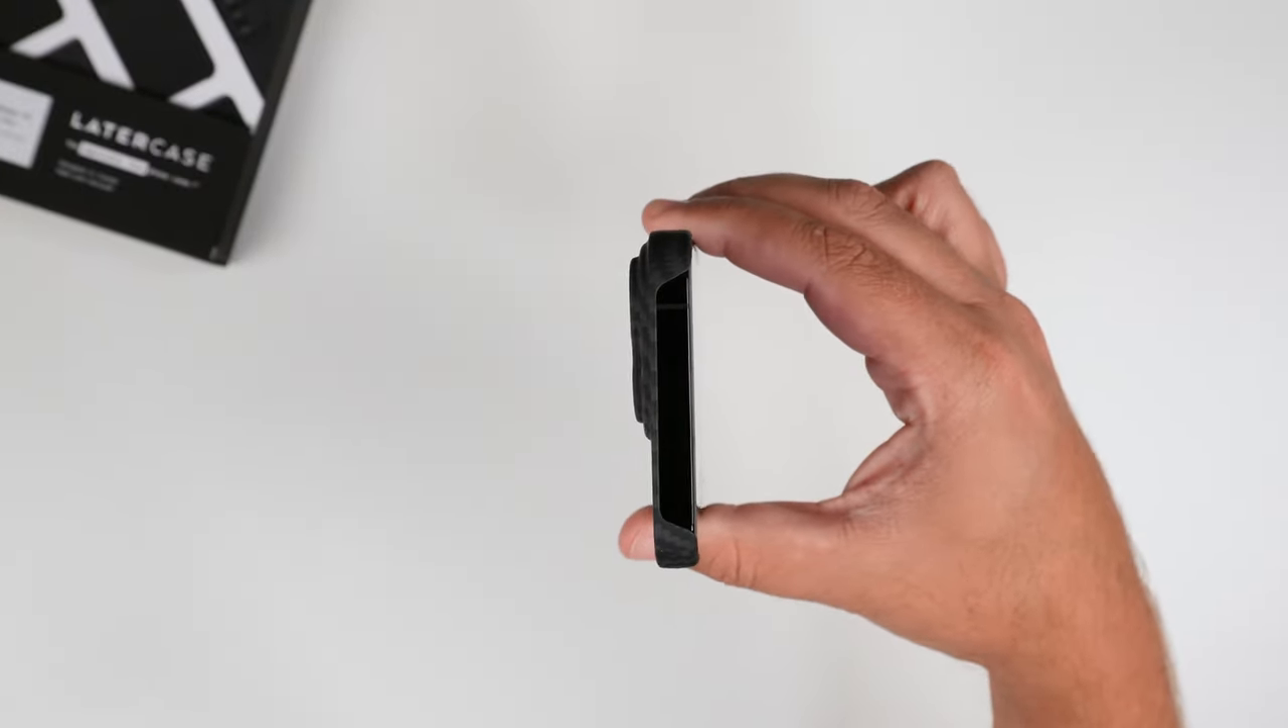Looking at it from the top you can kind of see how that camera bump does stick out just a tad bit.